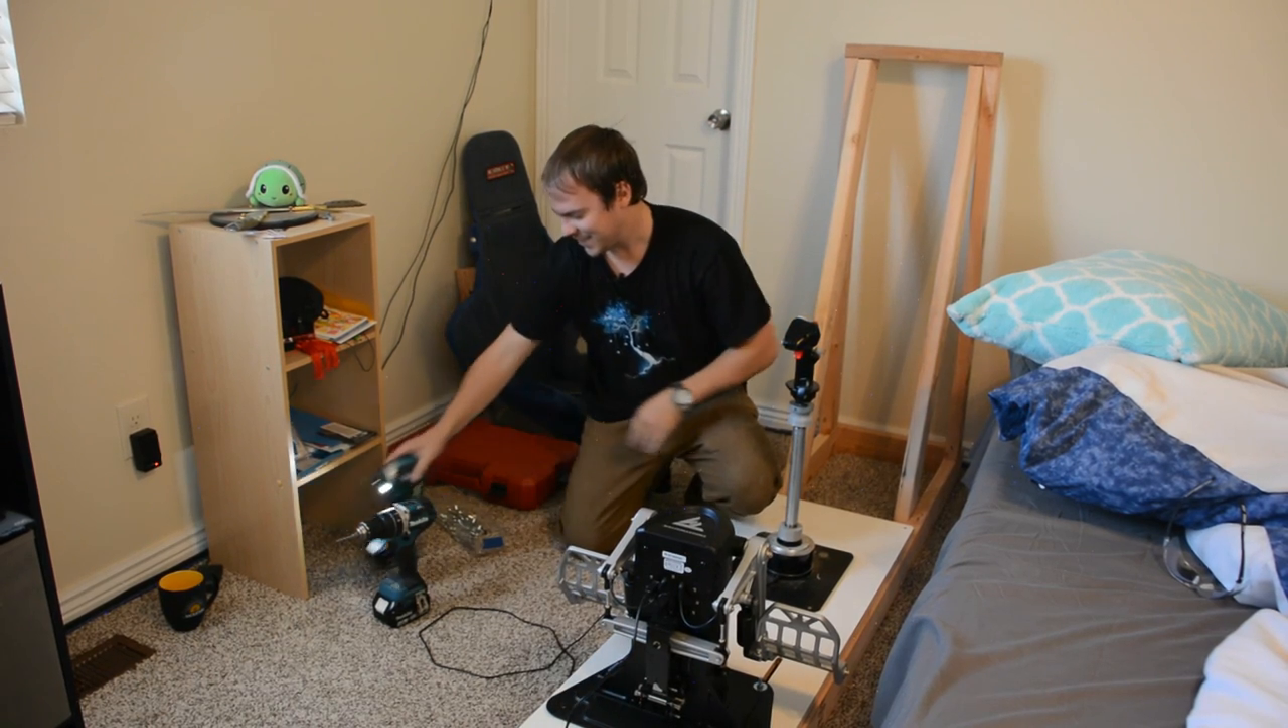And our stick is now in place.